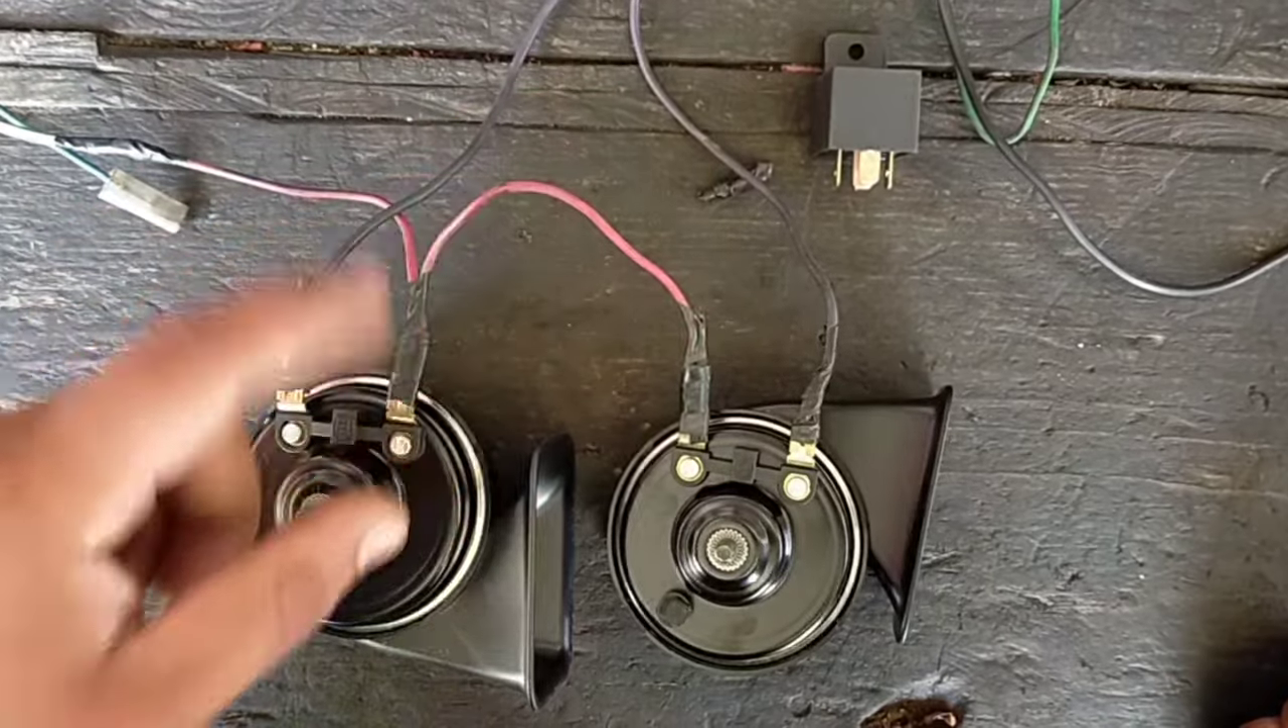Yo aquí ya tengo lo que es las bocinas ya aquí conectadas.